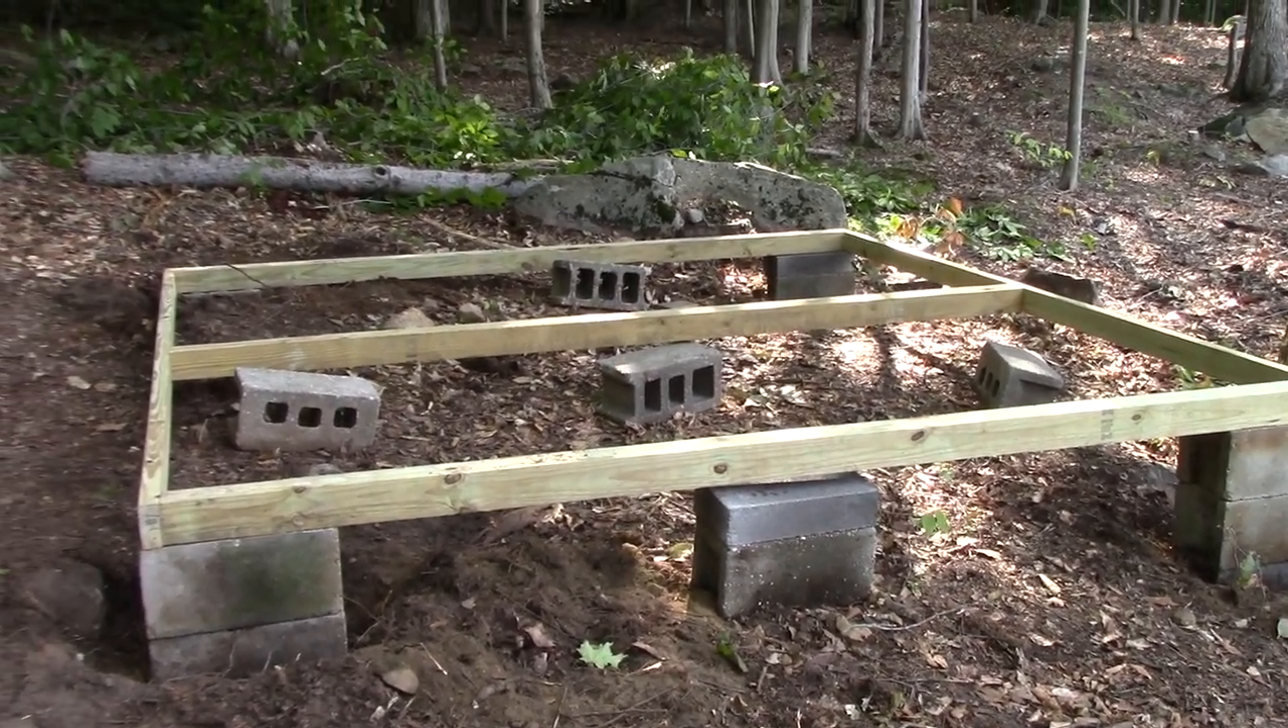We got the basic frame done for the bottom of the shed.